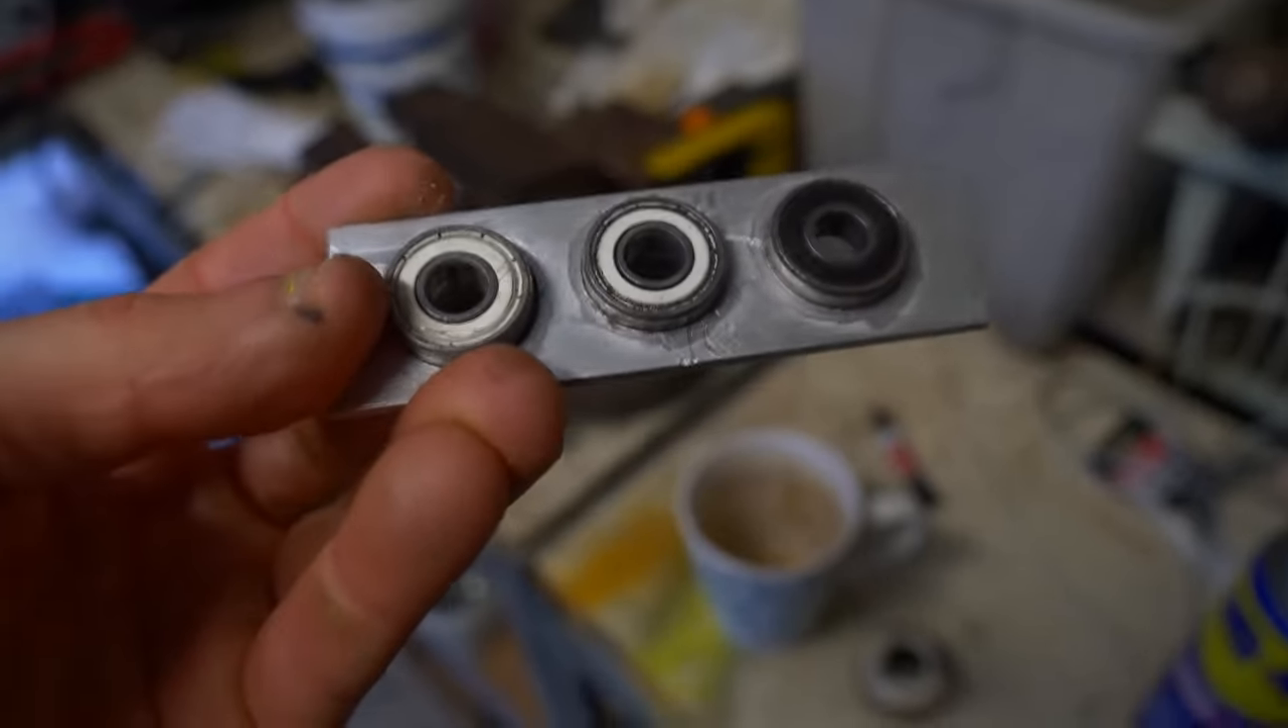So I used the last of my skateboard bearings, and created a new spinner out of aluminium and superglue.